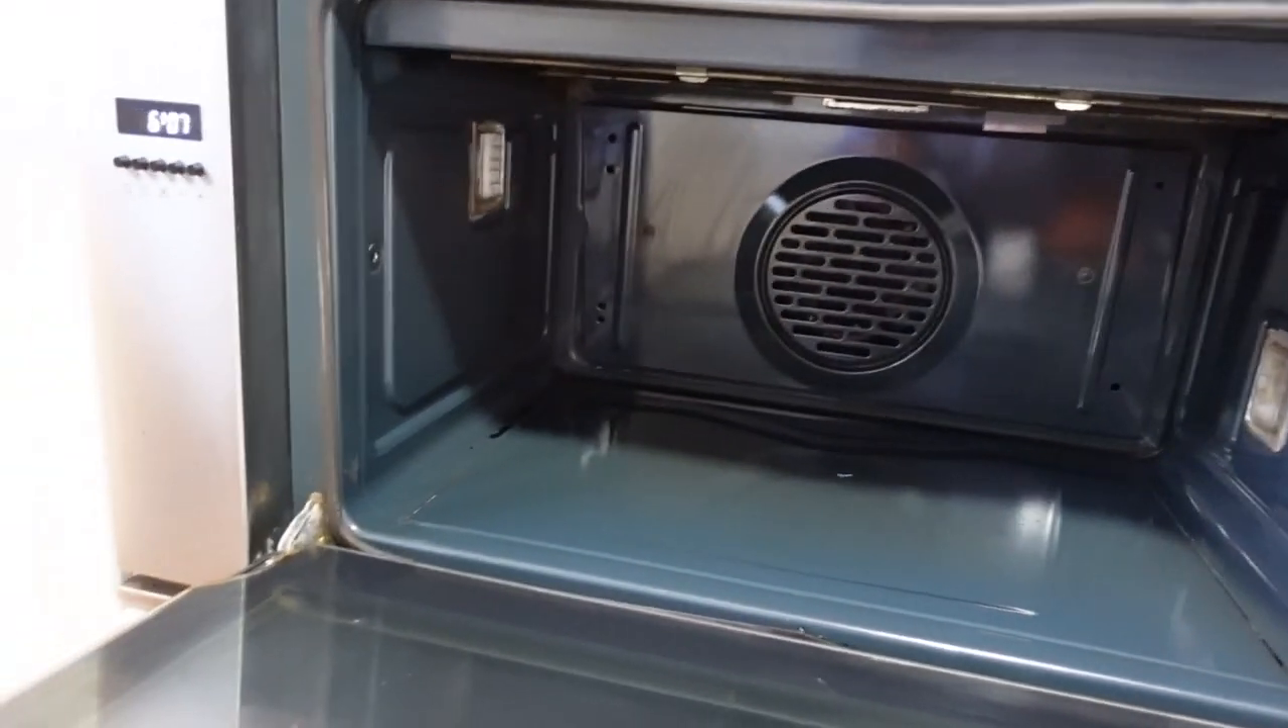If you can see in the oven i've still got to put all the racks in.